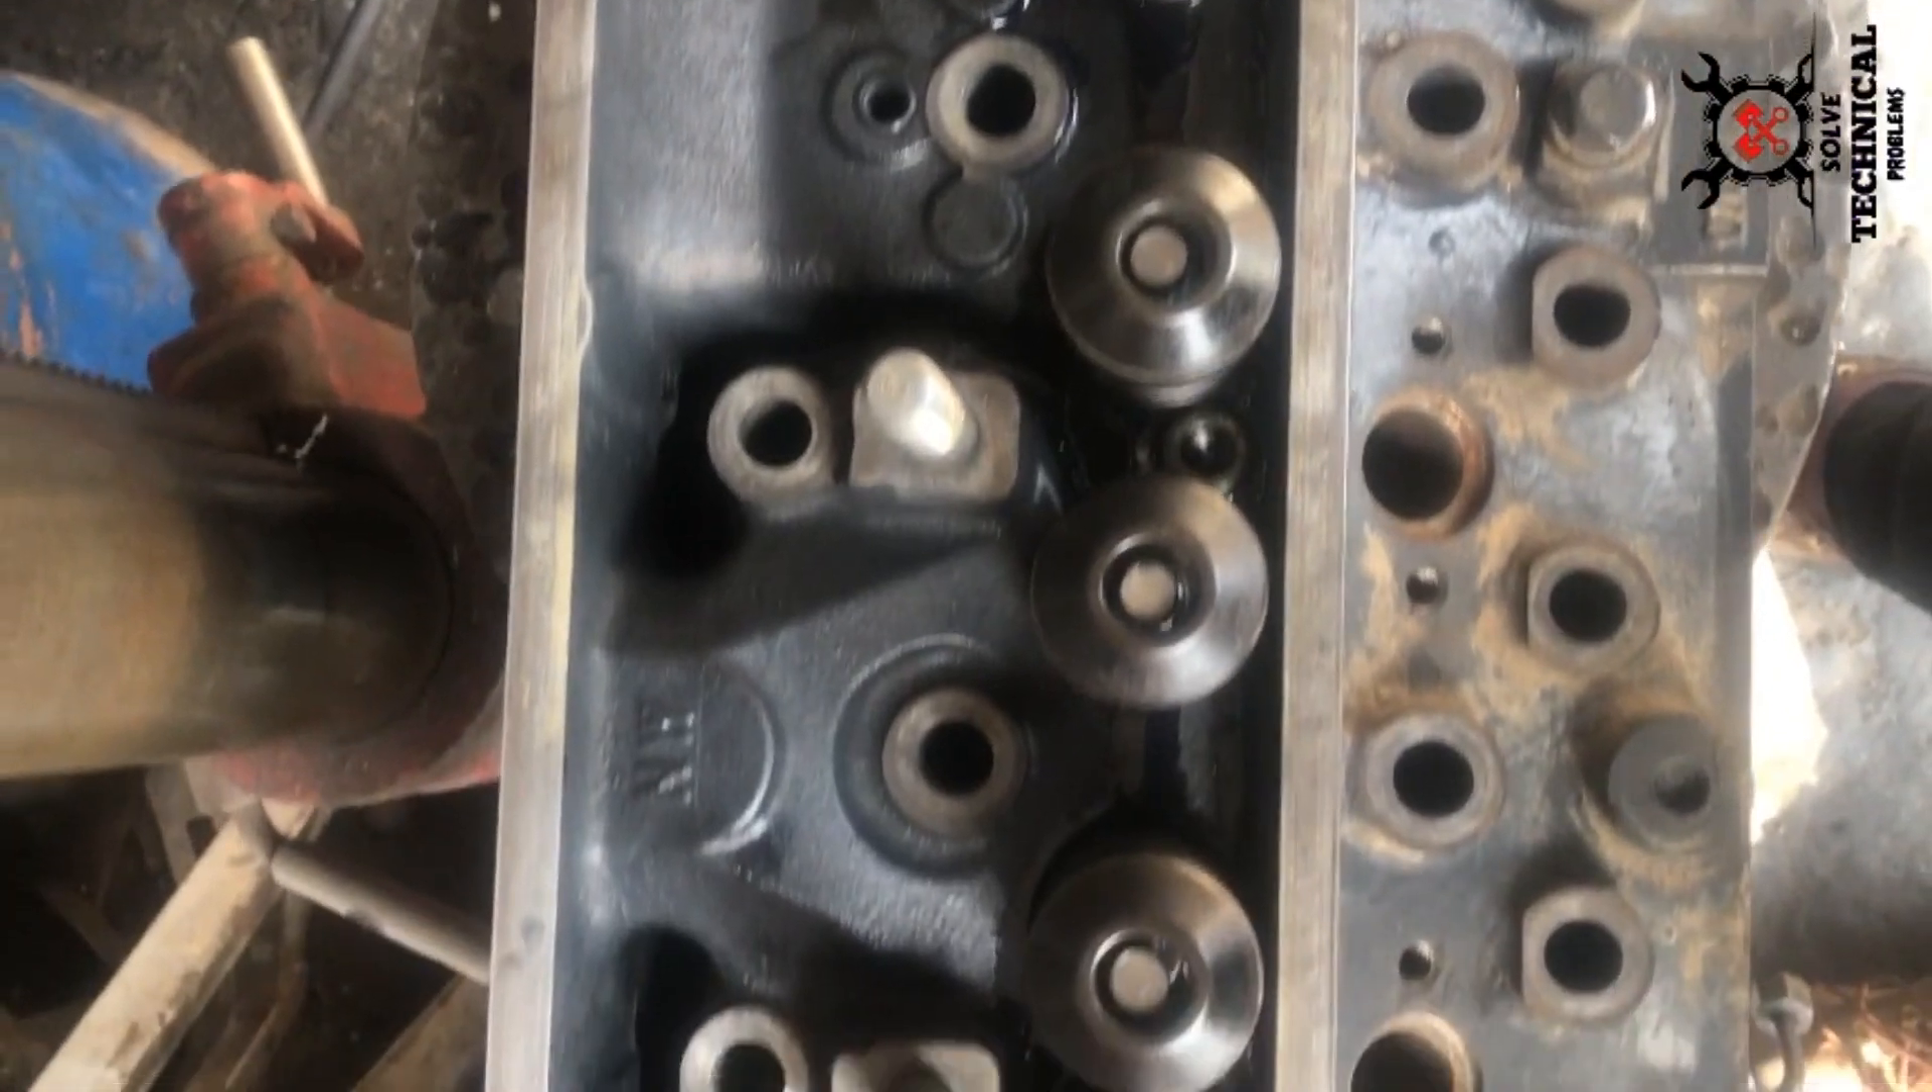These are the valve retainers we have installed now.